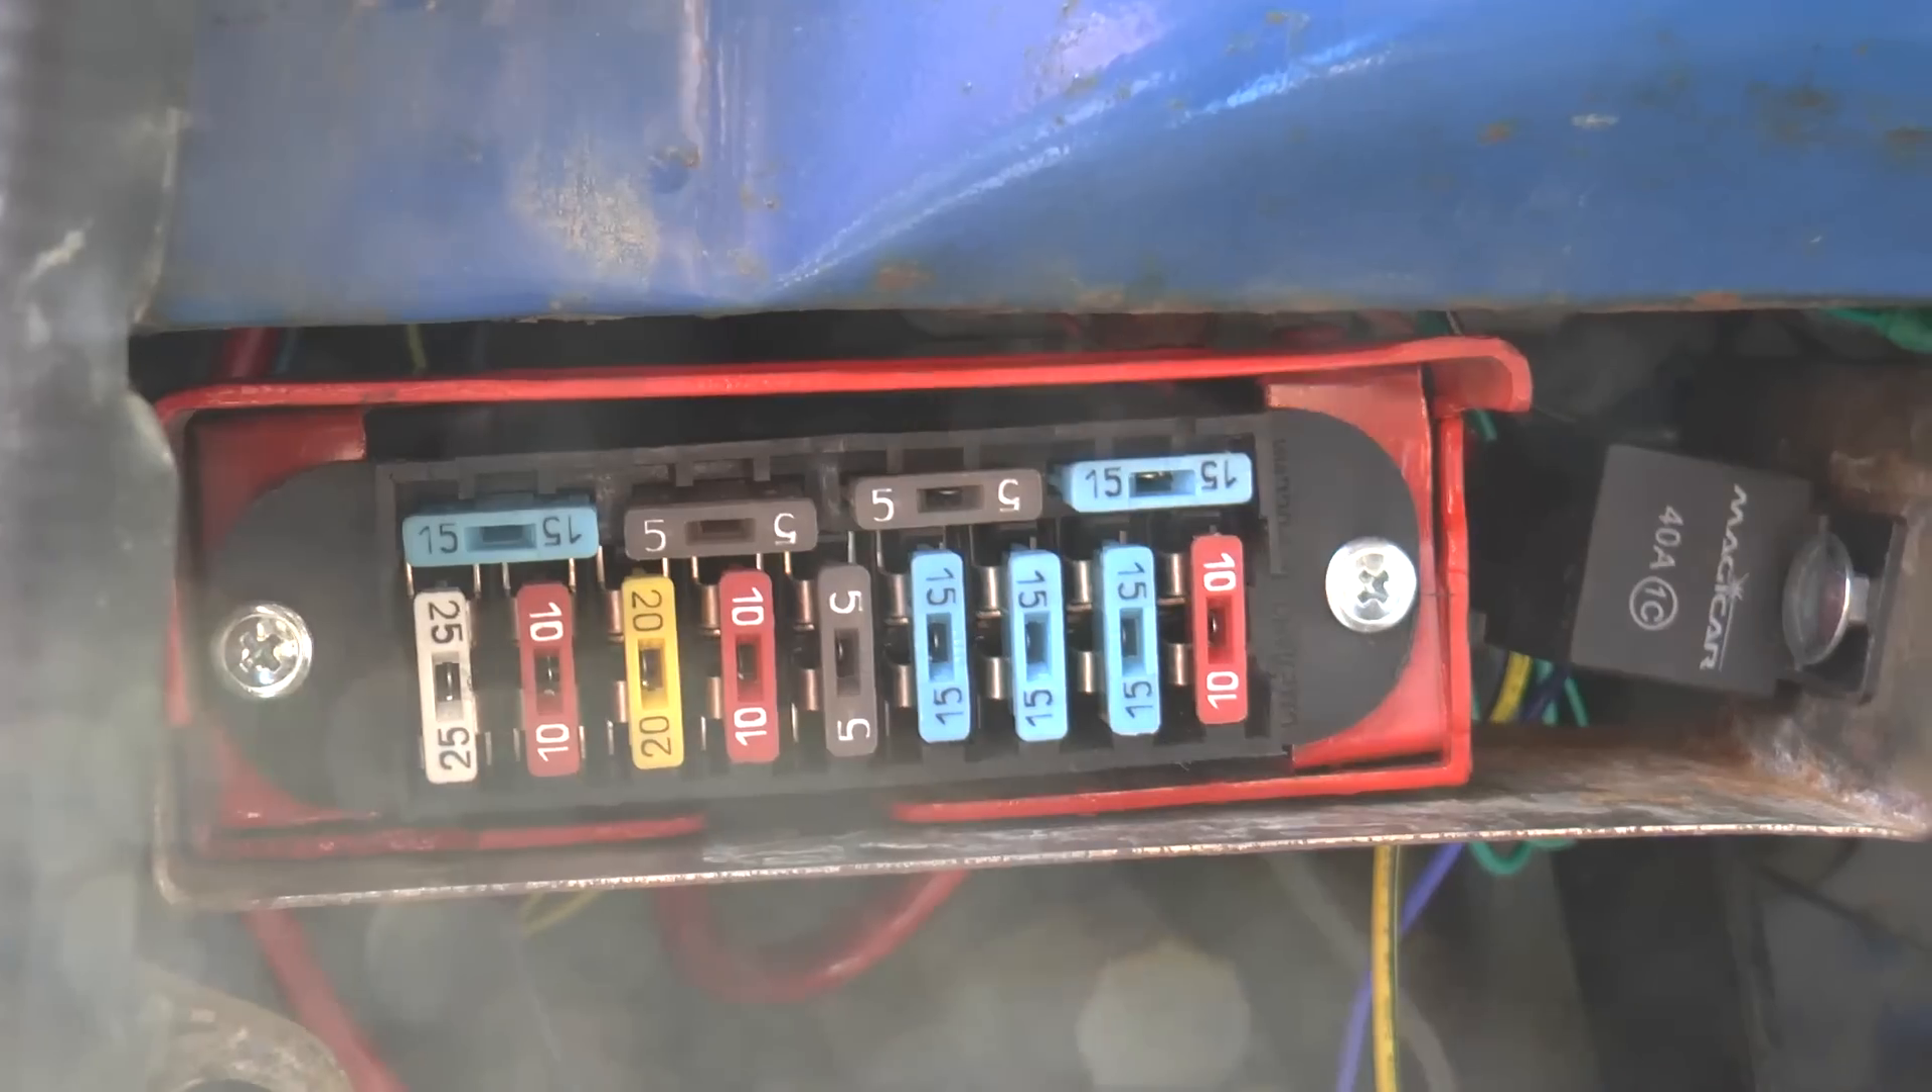Ну вот блок предохранителей установили мы вот так он выглядит.